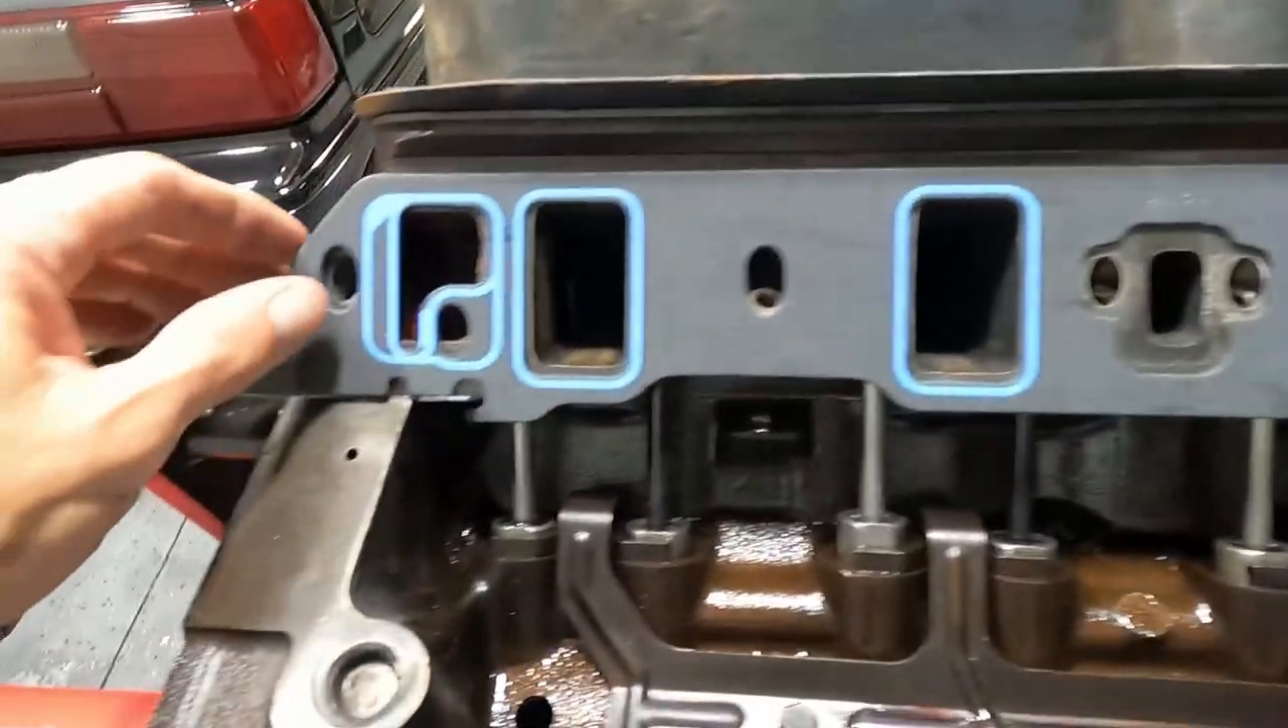And the 1250 gasket actually fits really nice um there's a little bit of you know meat around the corners here but very little okay.